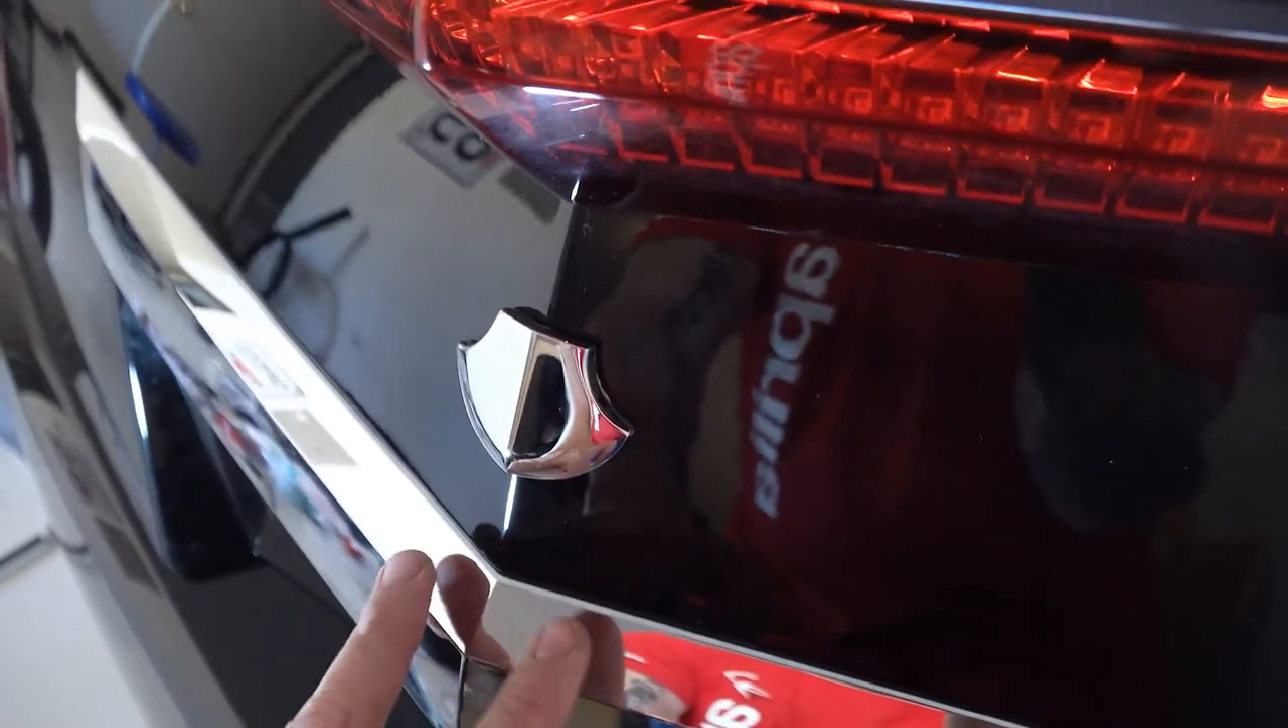Shortly after getting the Cadillac, I stripped the badges off of this and designed my own kind of axe-shaped badges, had them chromed, and installed them where the Cadillac badge used to be.